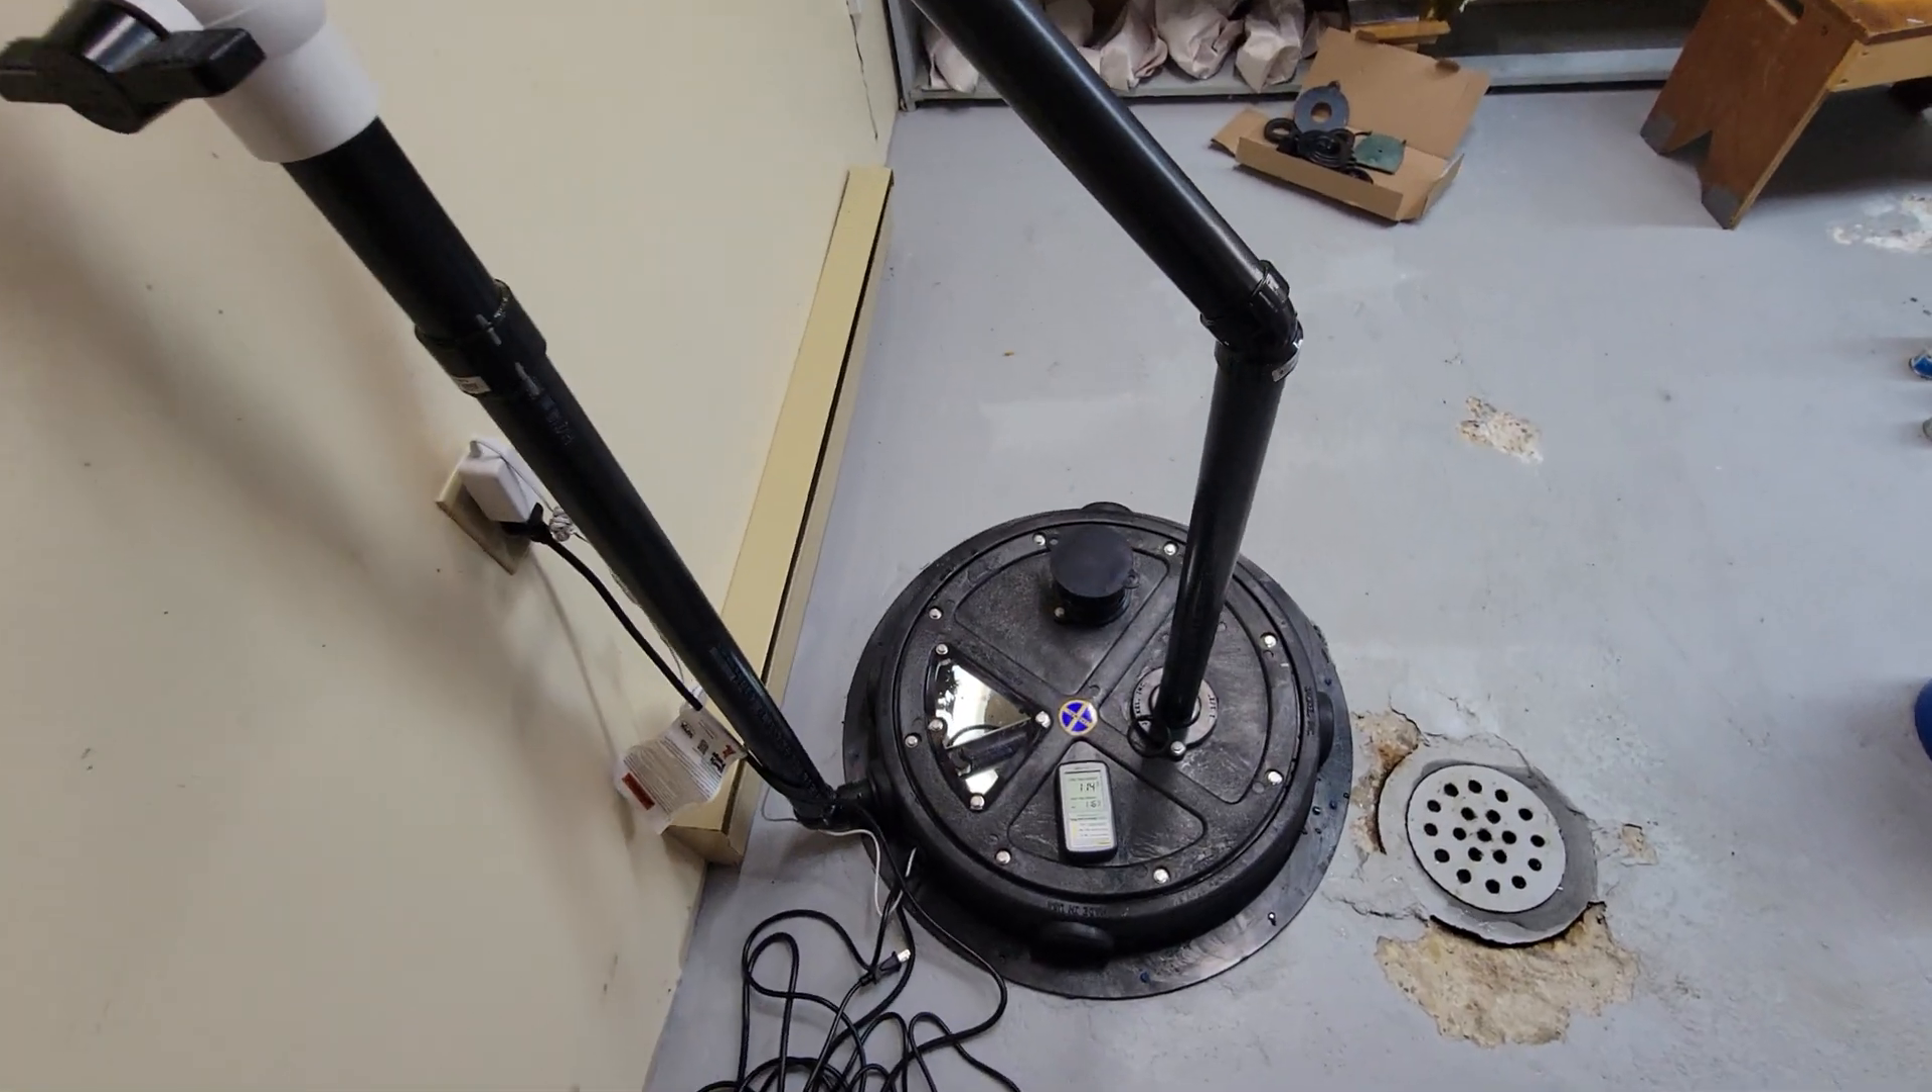So at this point, the sump pump portion of the plumbing is done, and the lid is fully installed.